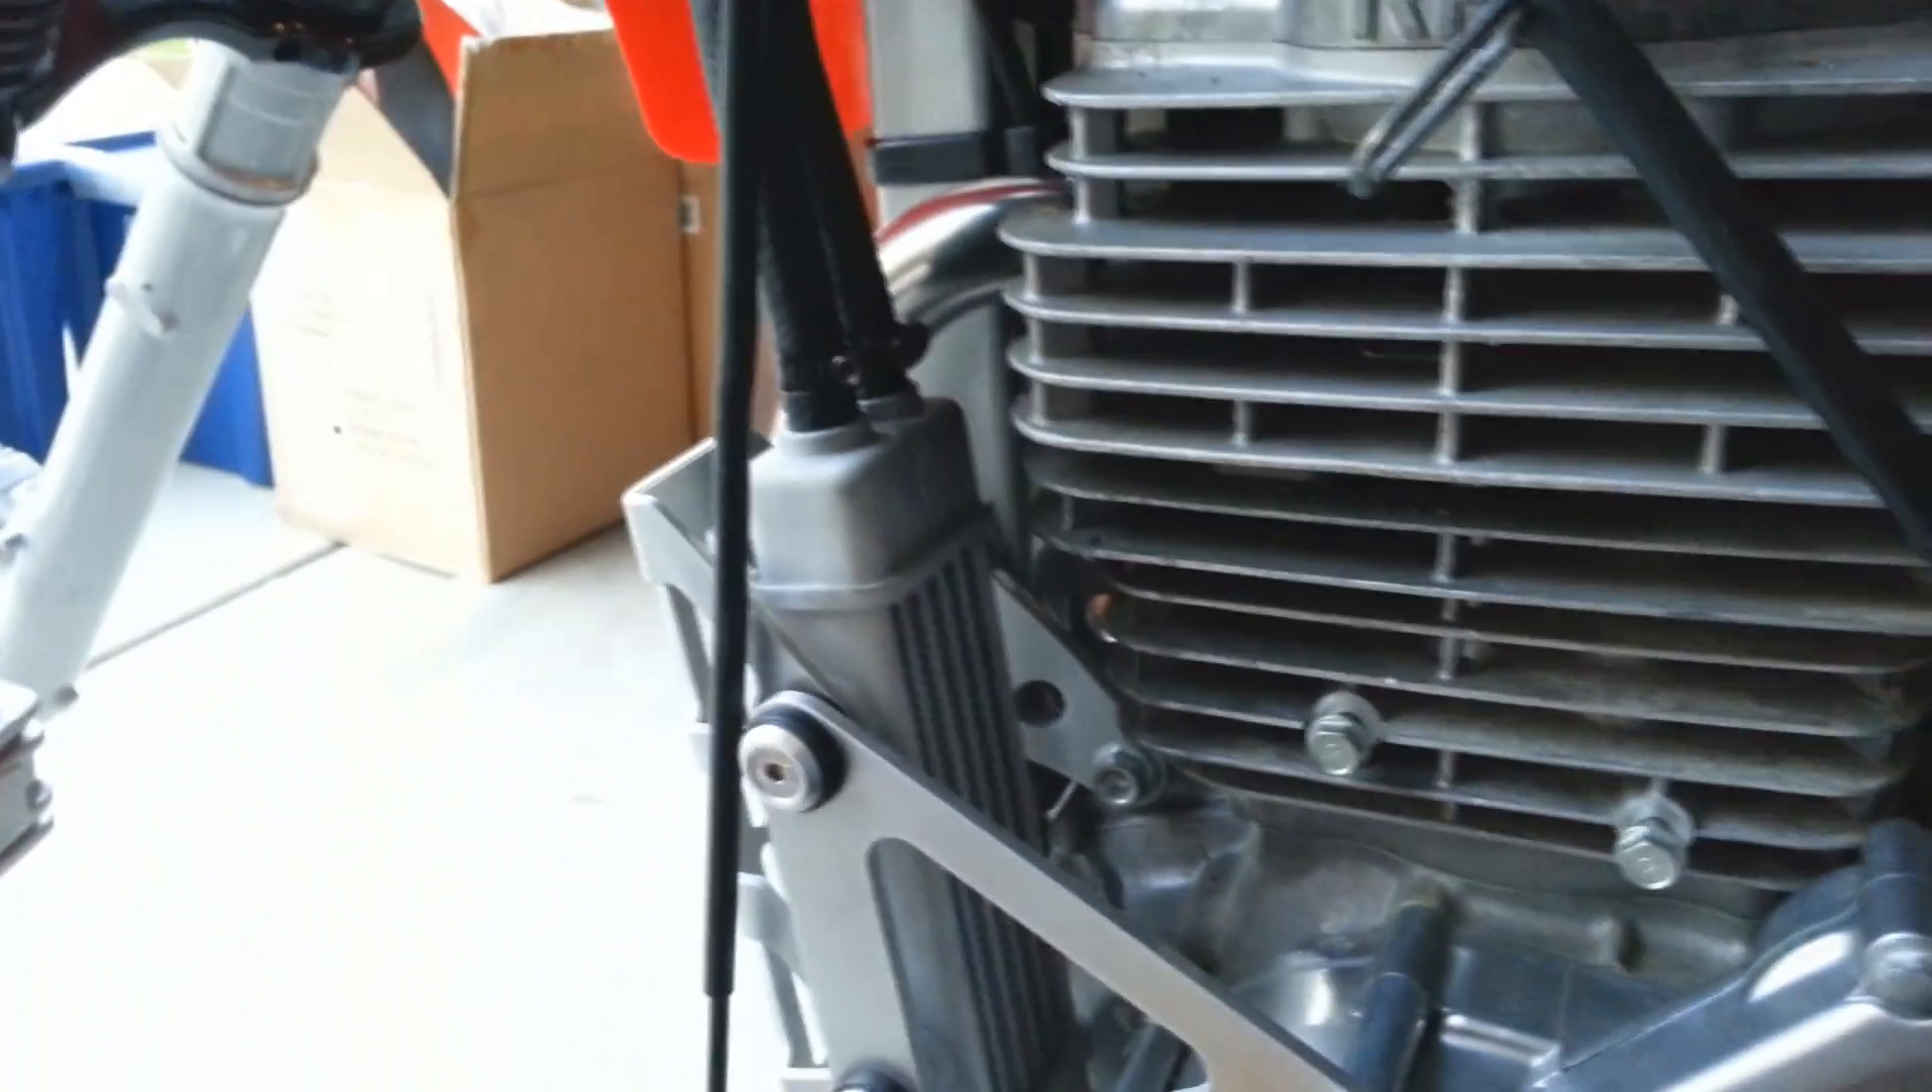I've got the oil cooler on.